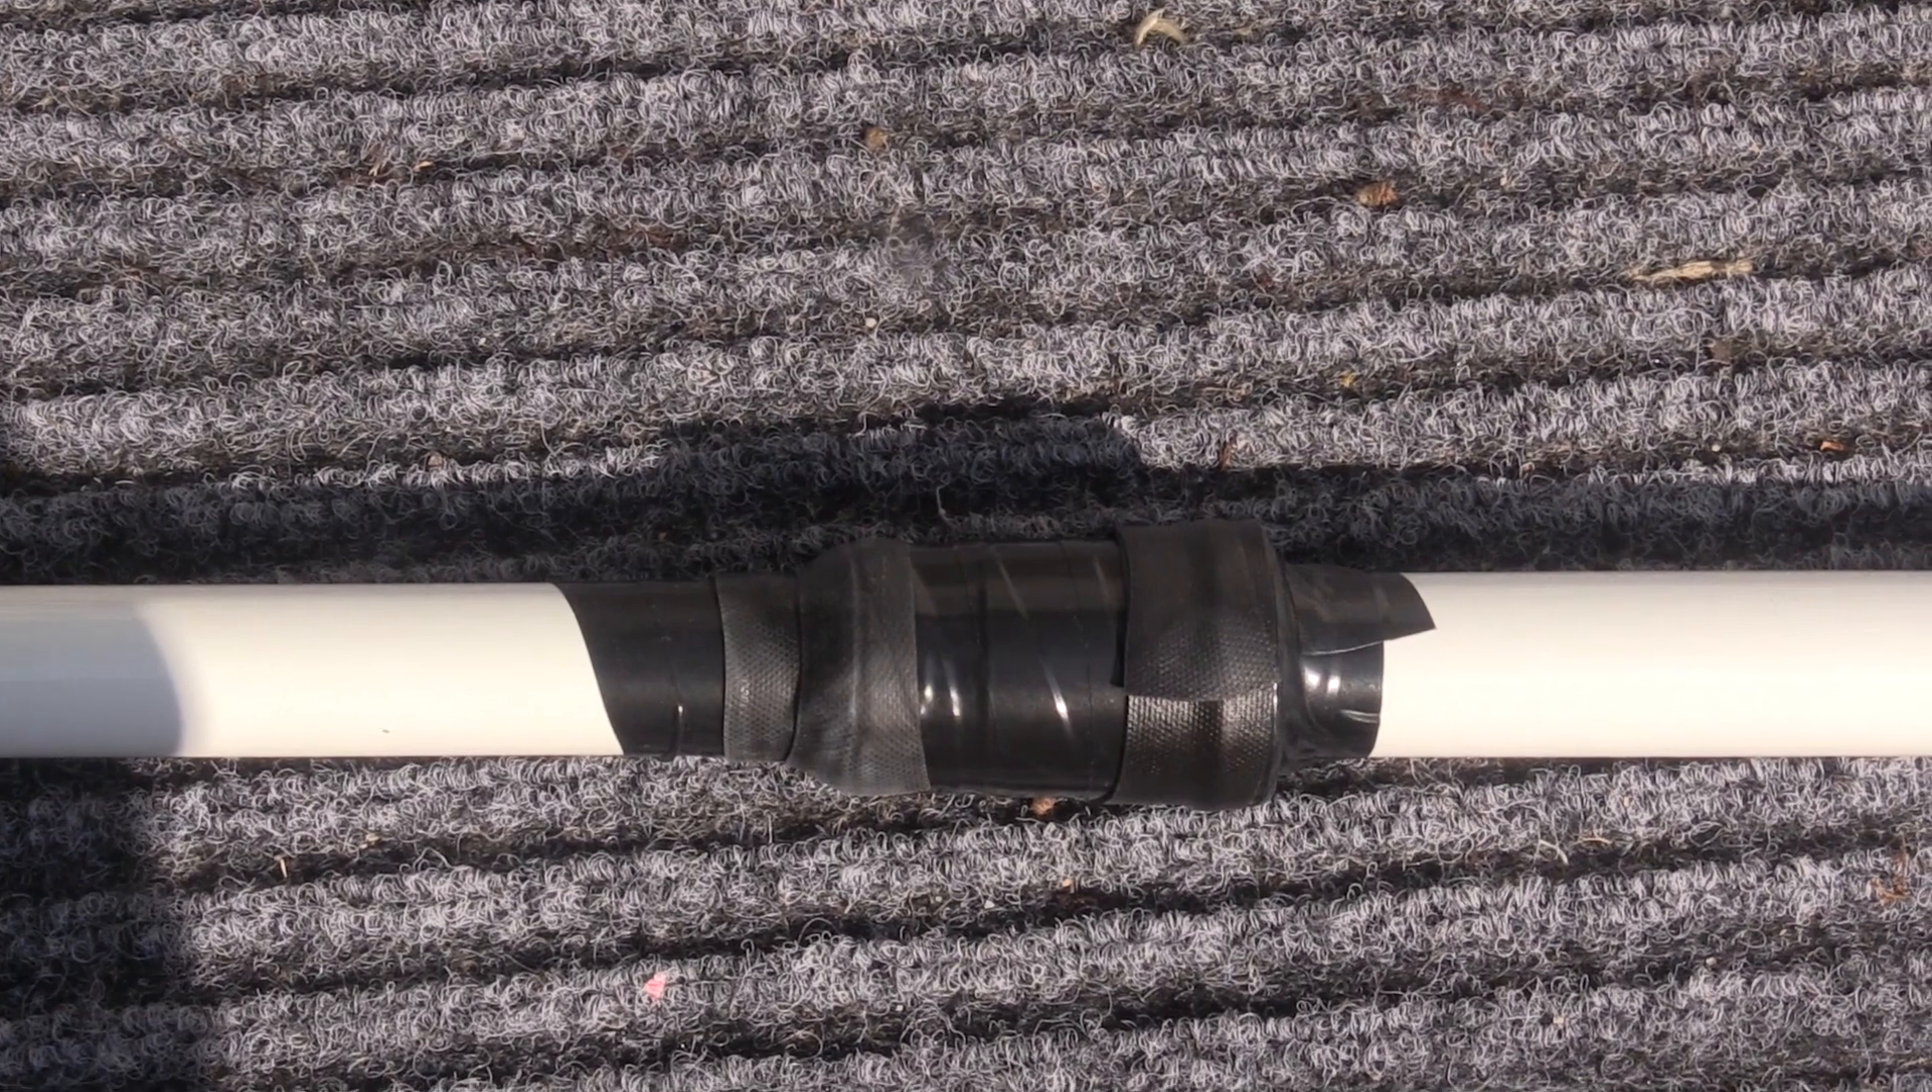As an added protection at the joints where the top, center, and lower sections screw together, I went ahead and sealed them off with electrical tape.